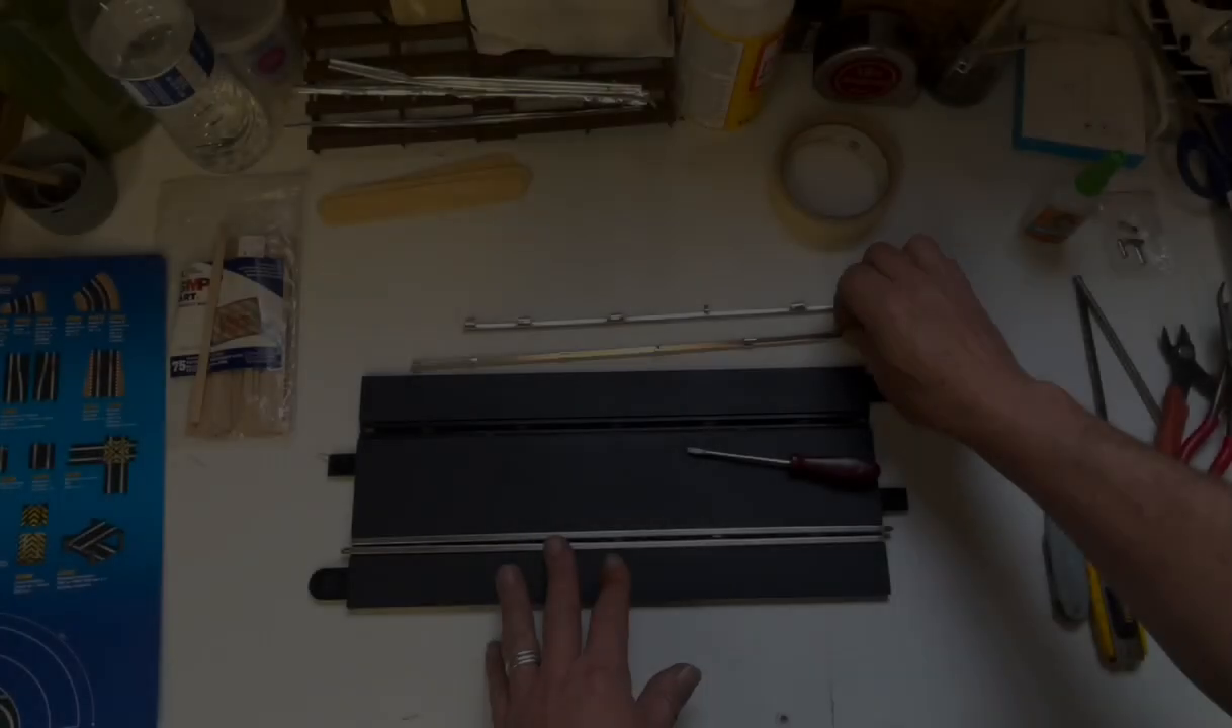So, at this point, I have one set of rails removed.